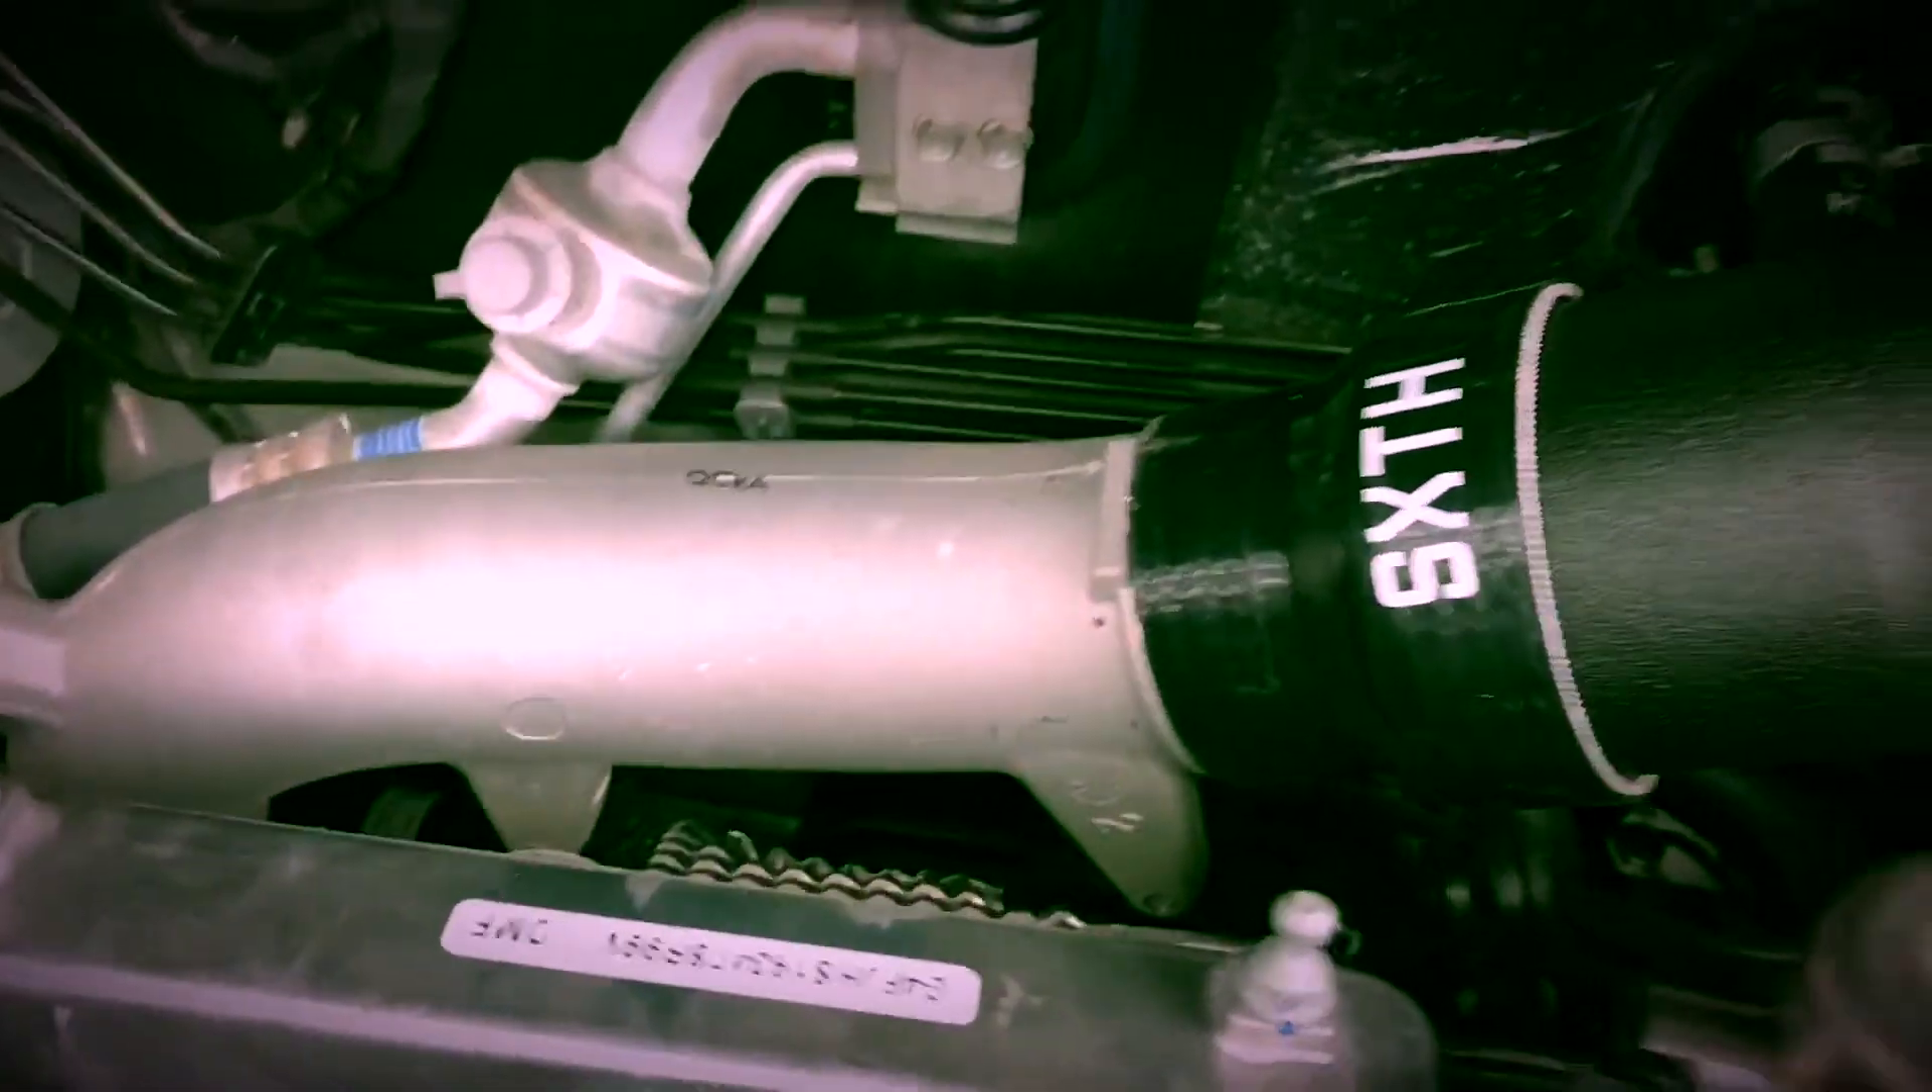The coupler is in great position coming off the turbo inlet.